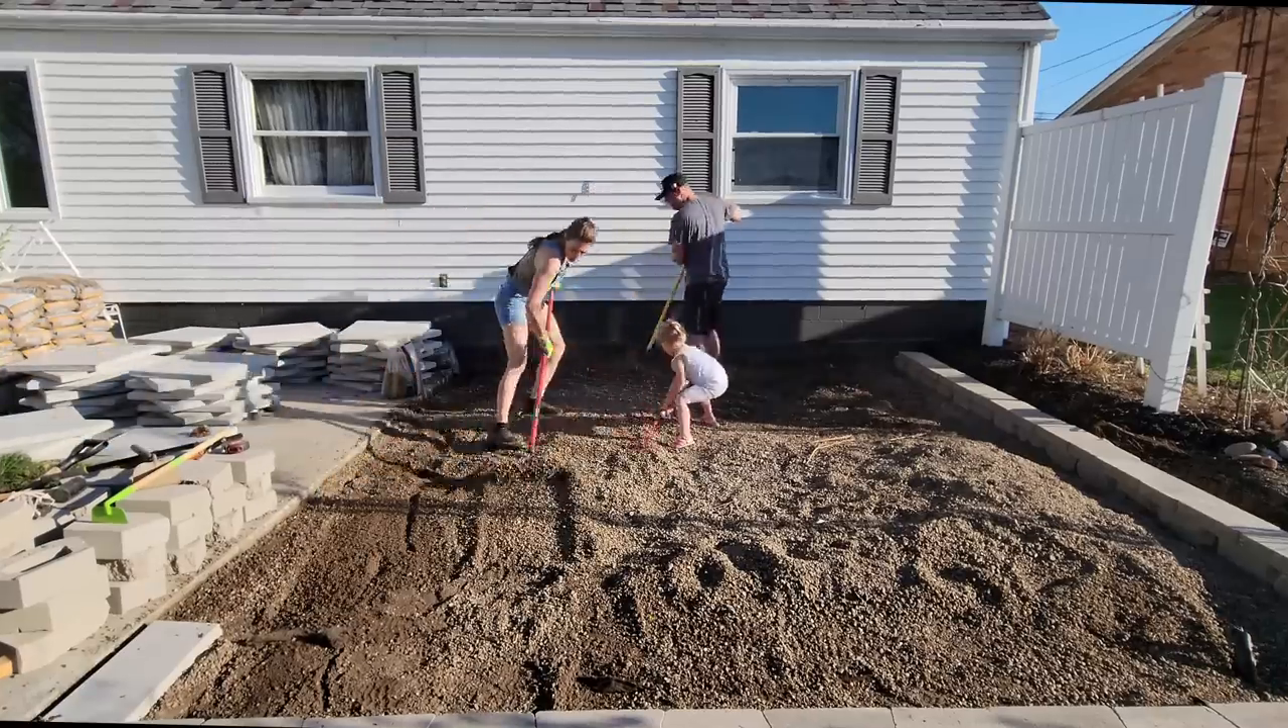You can see I finished up the retaining wall and I only did one block and one capstone.